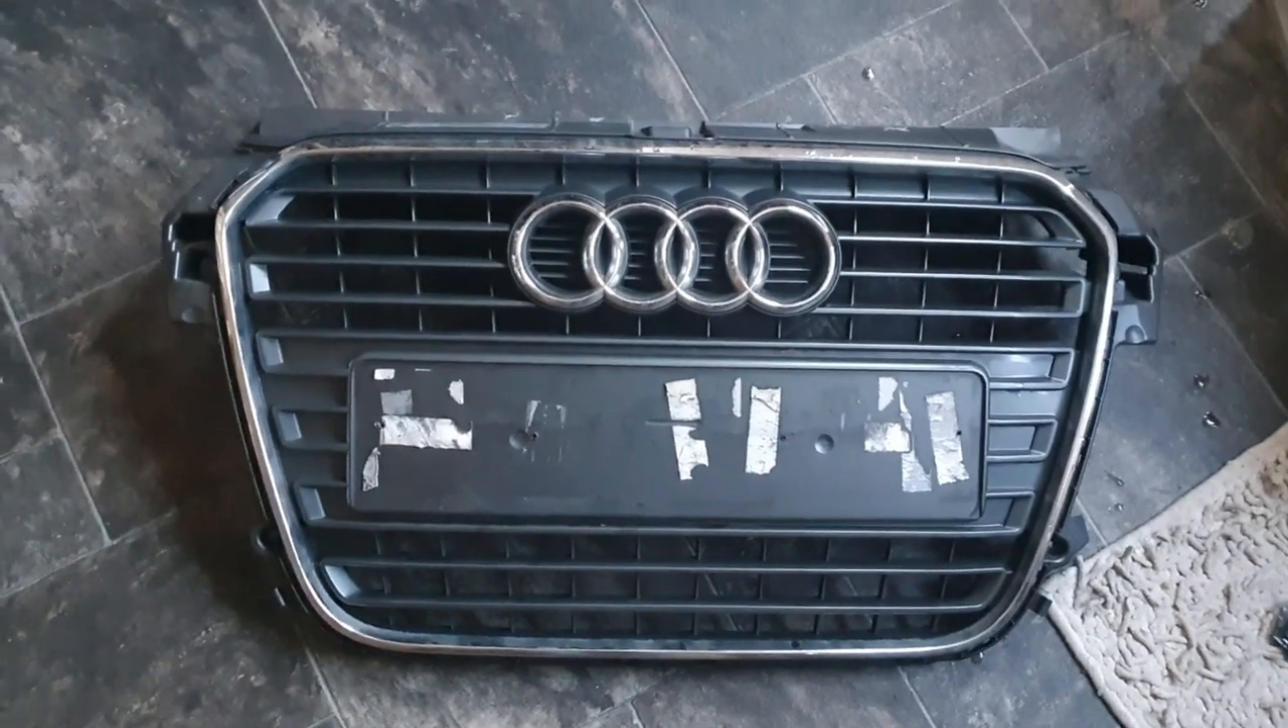So as you can see the grille has already been removed from the bumper which wasn't the easiest thing.